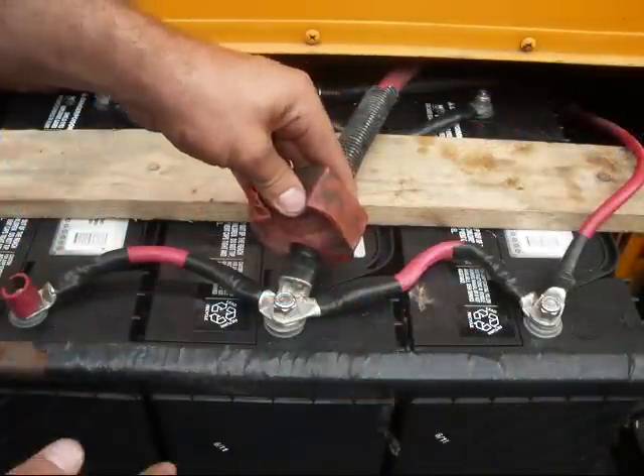See, these are the cables here that I just put together. They're taped up now.